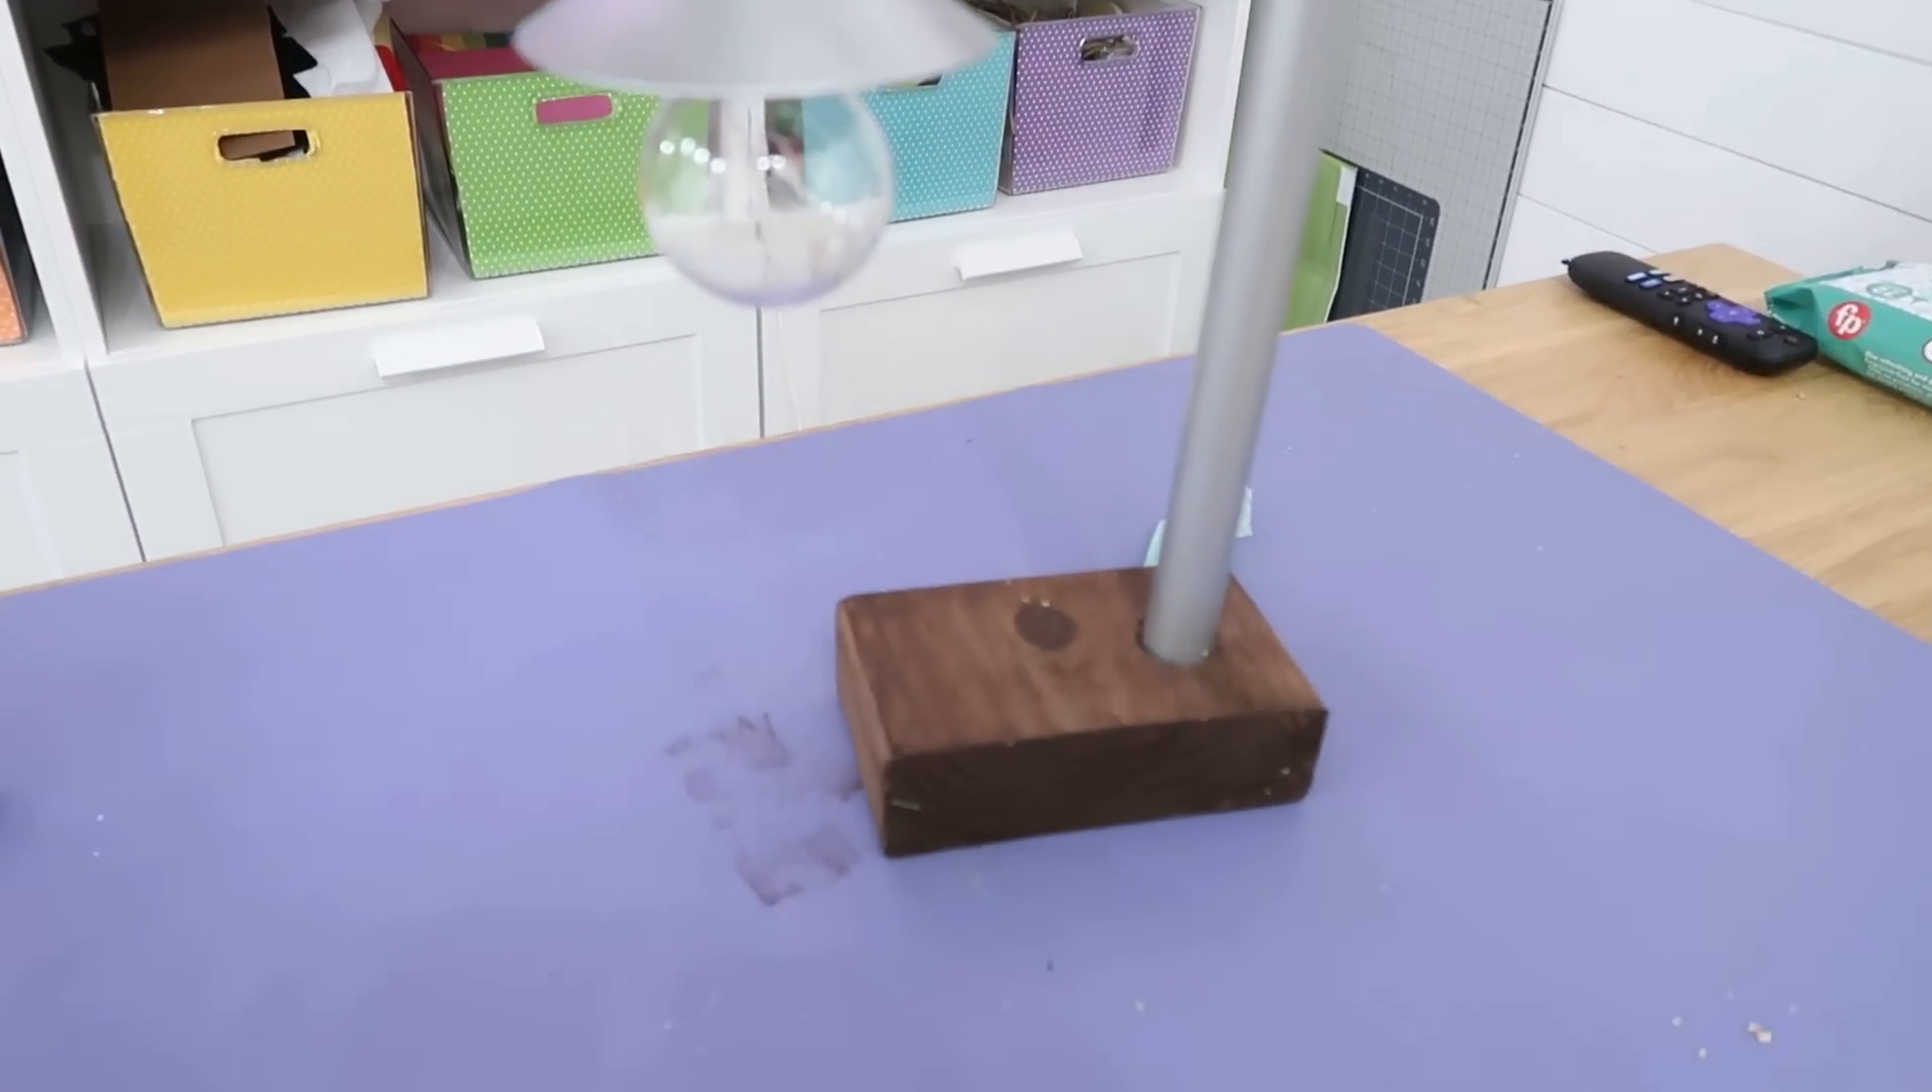And you'll see that the pipe fits down inside that hole.